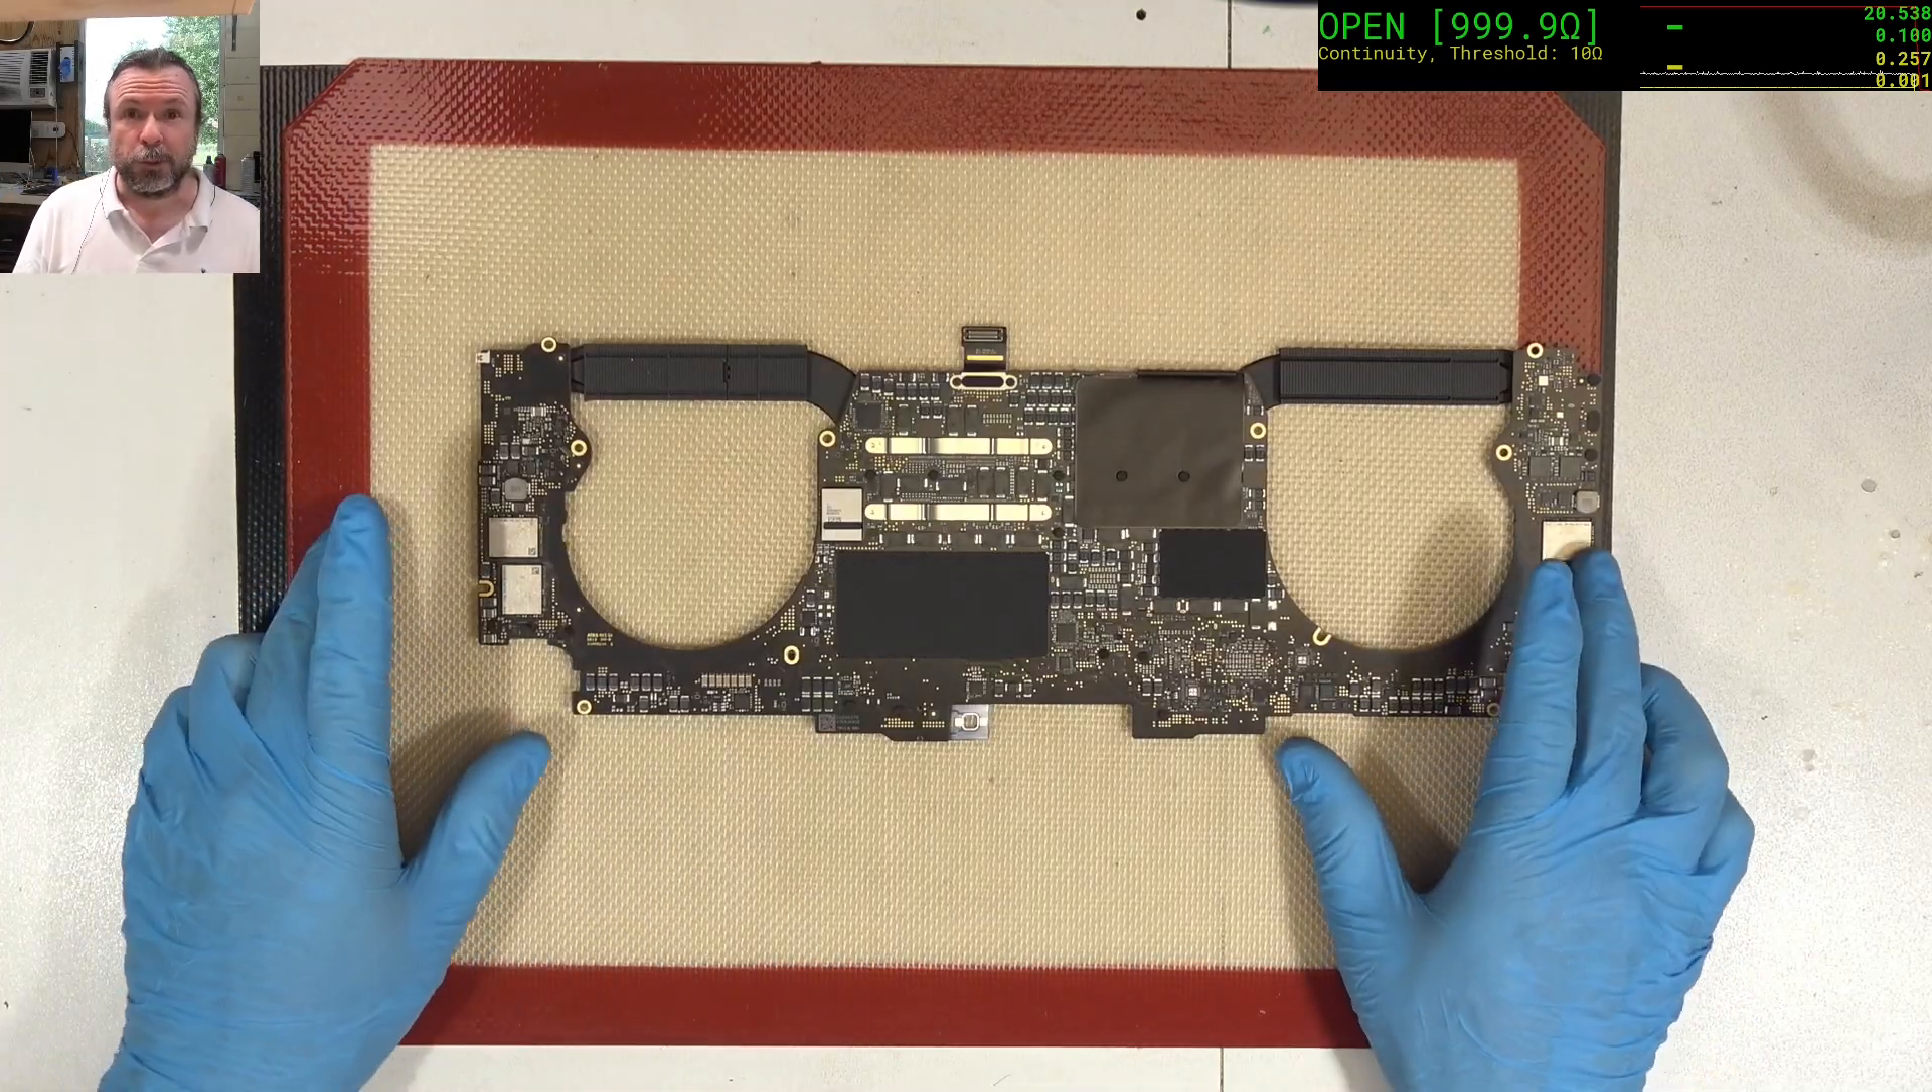All right, the board is out.